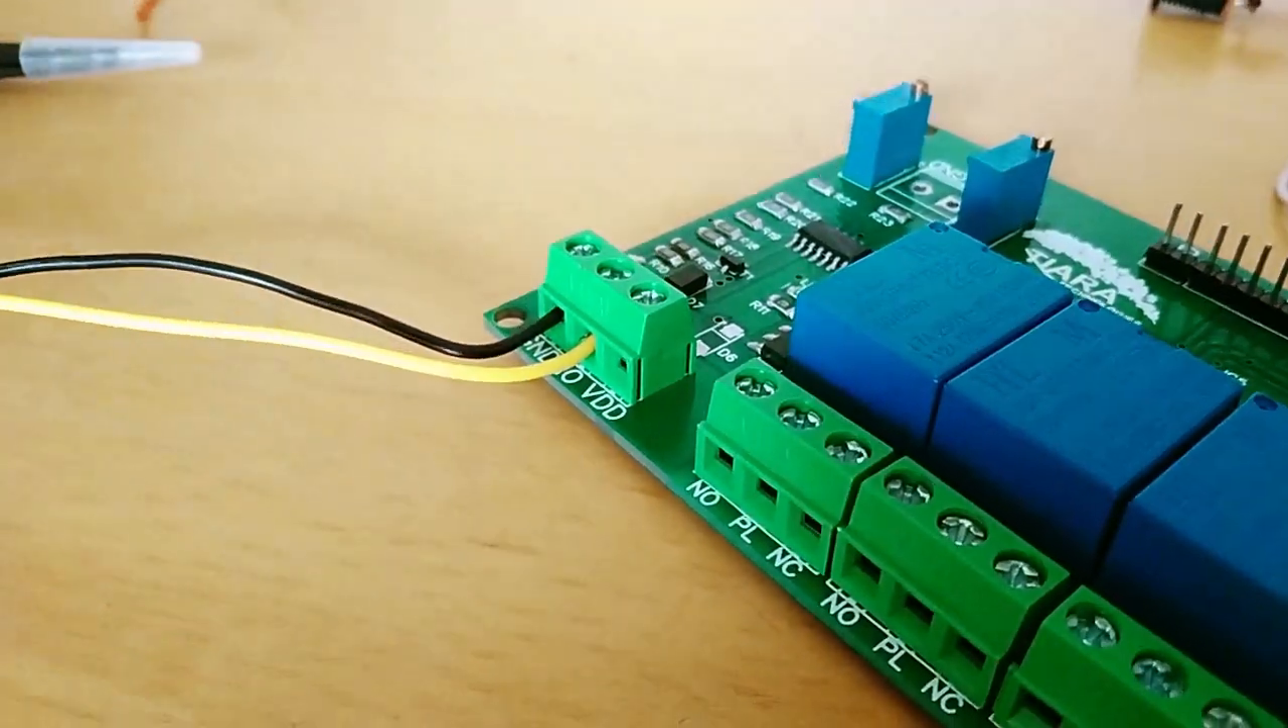Ground और current output का हमने wire connect किया हुआ है।